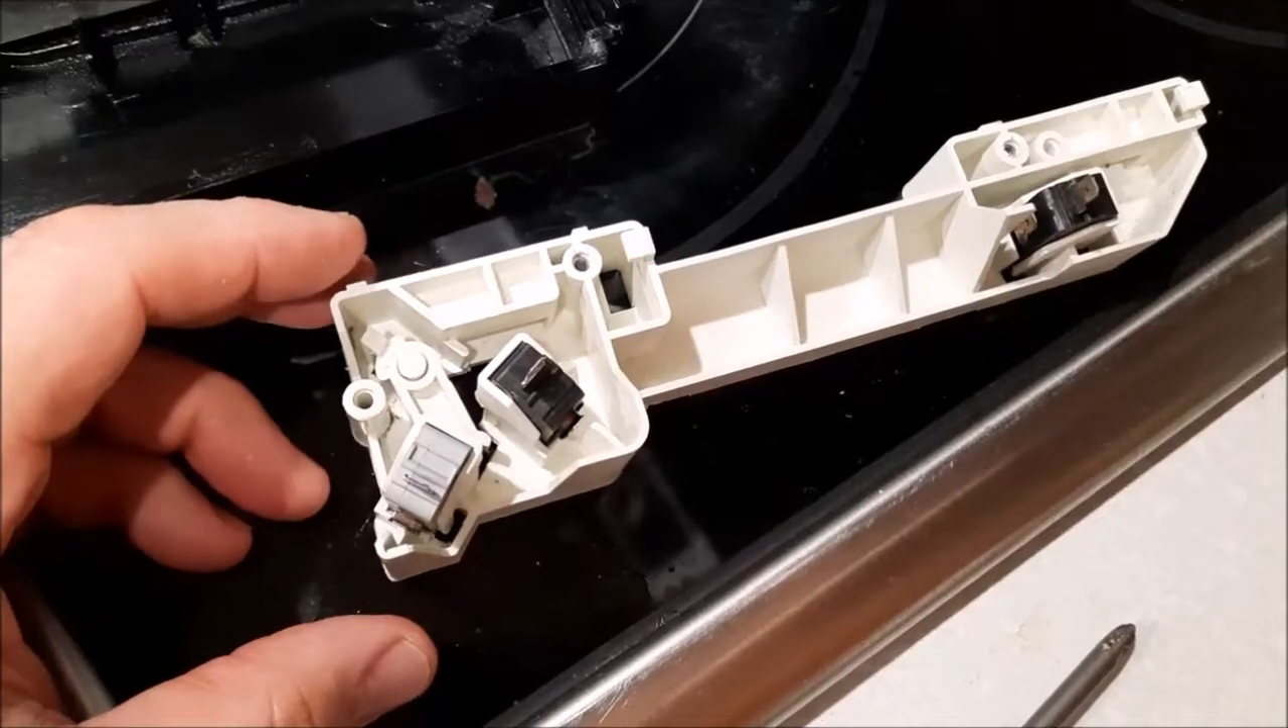So here's the unit that I've gotten out of the door and the three switches.